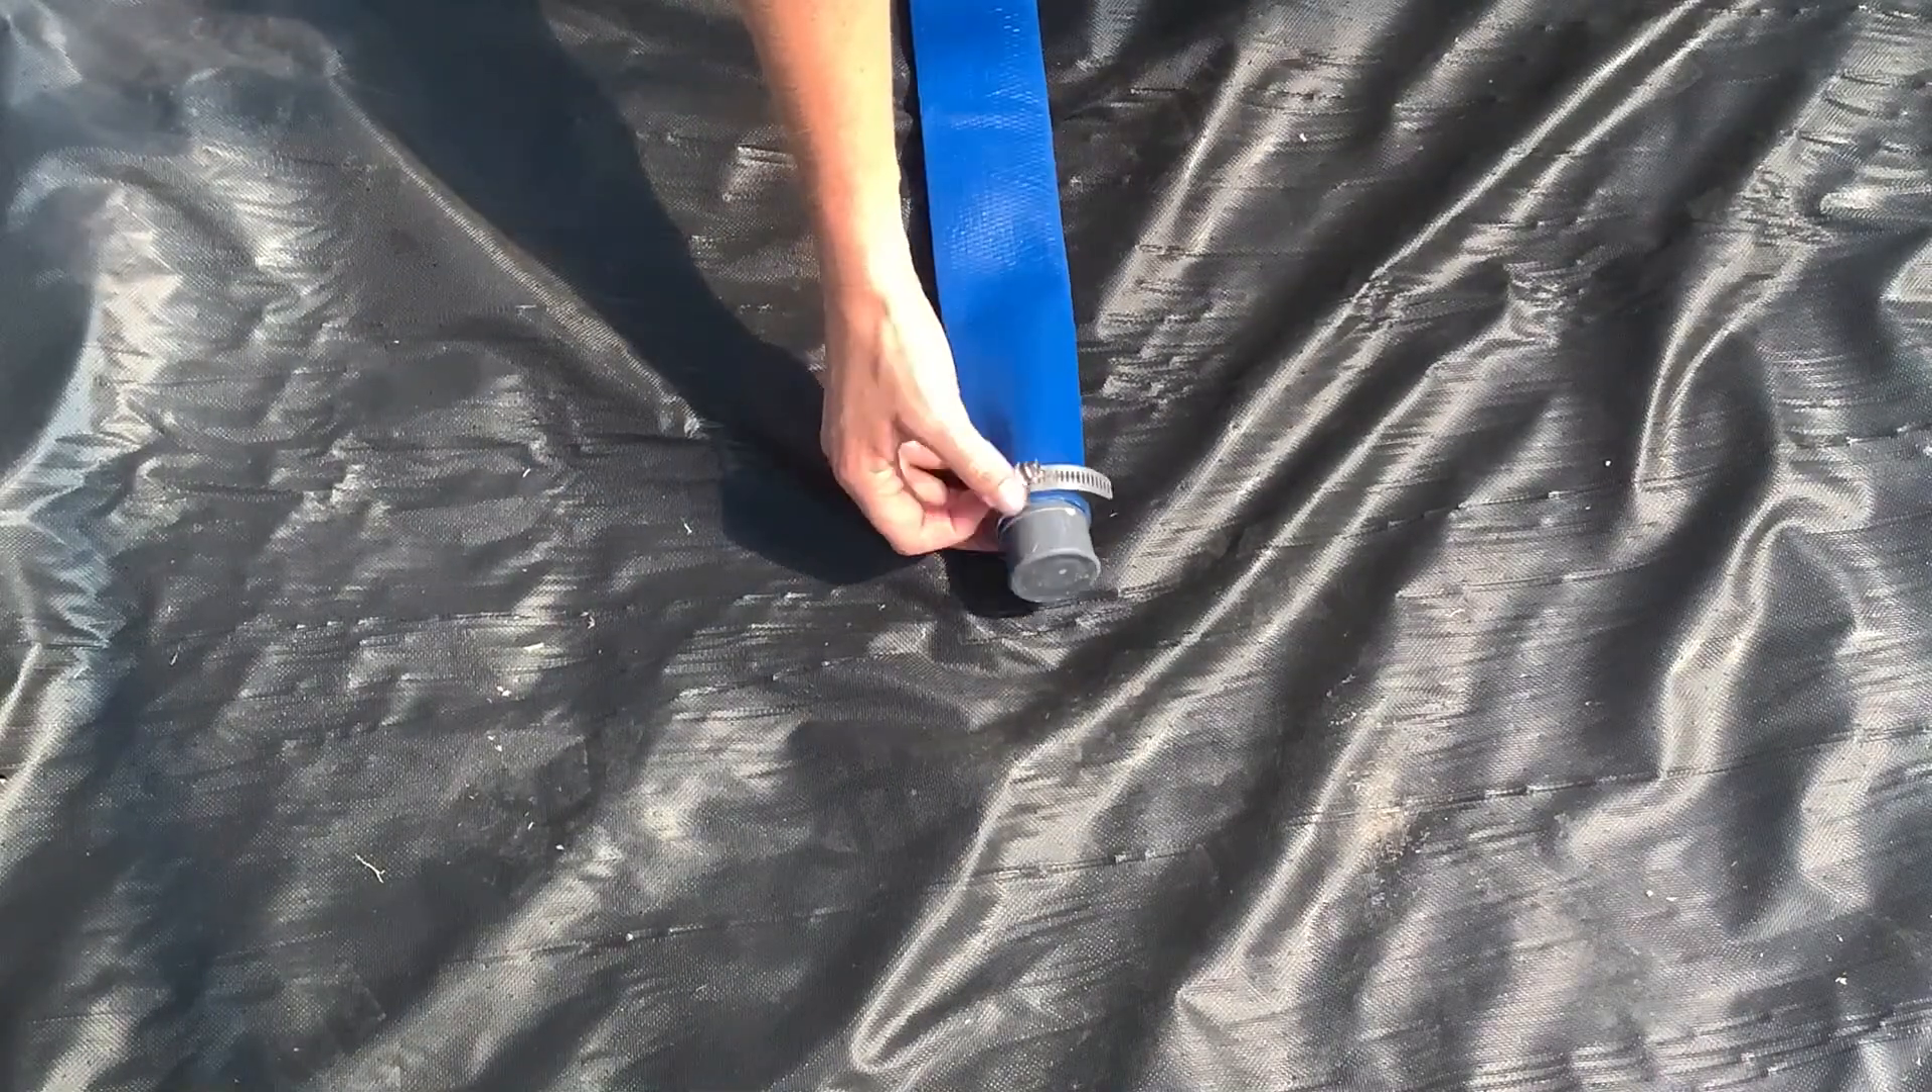We've got the end cap with the hose clamp attached to it.